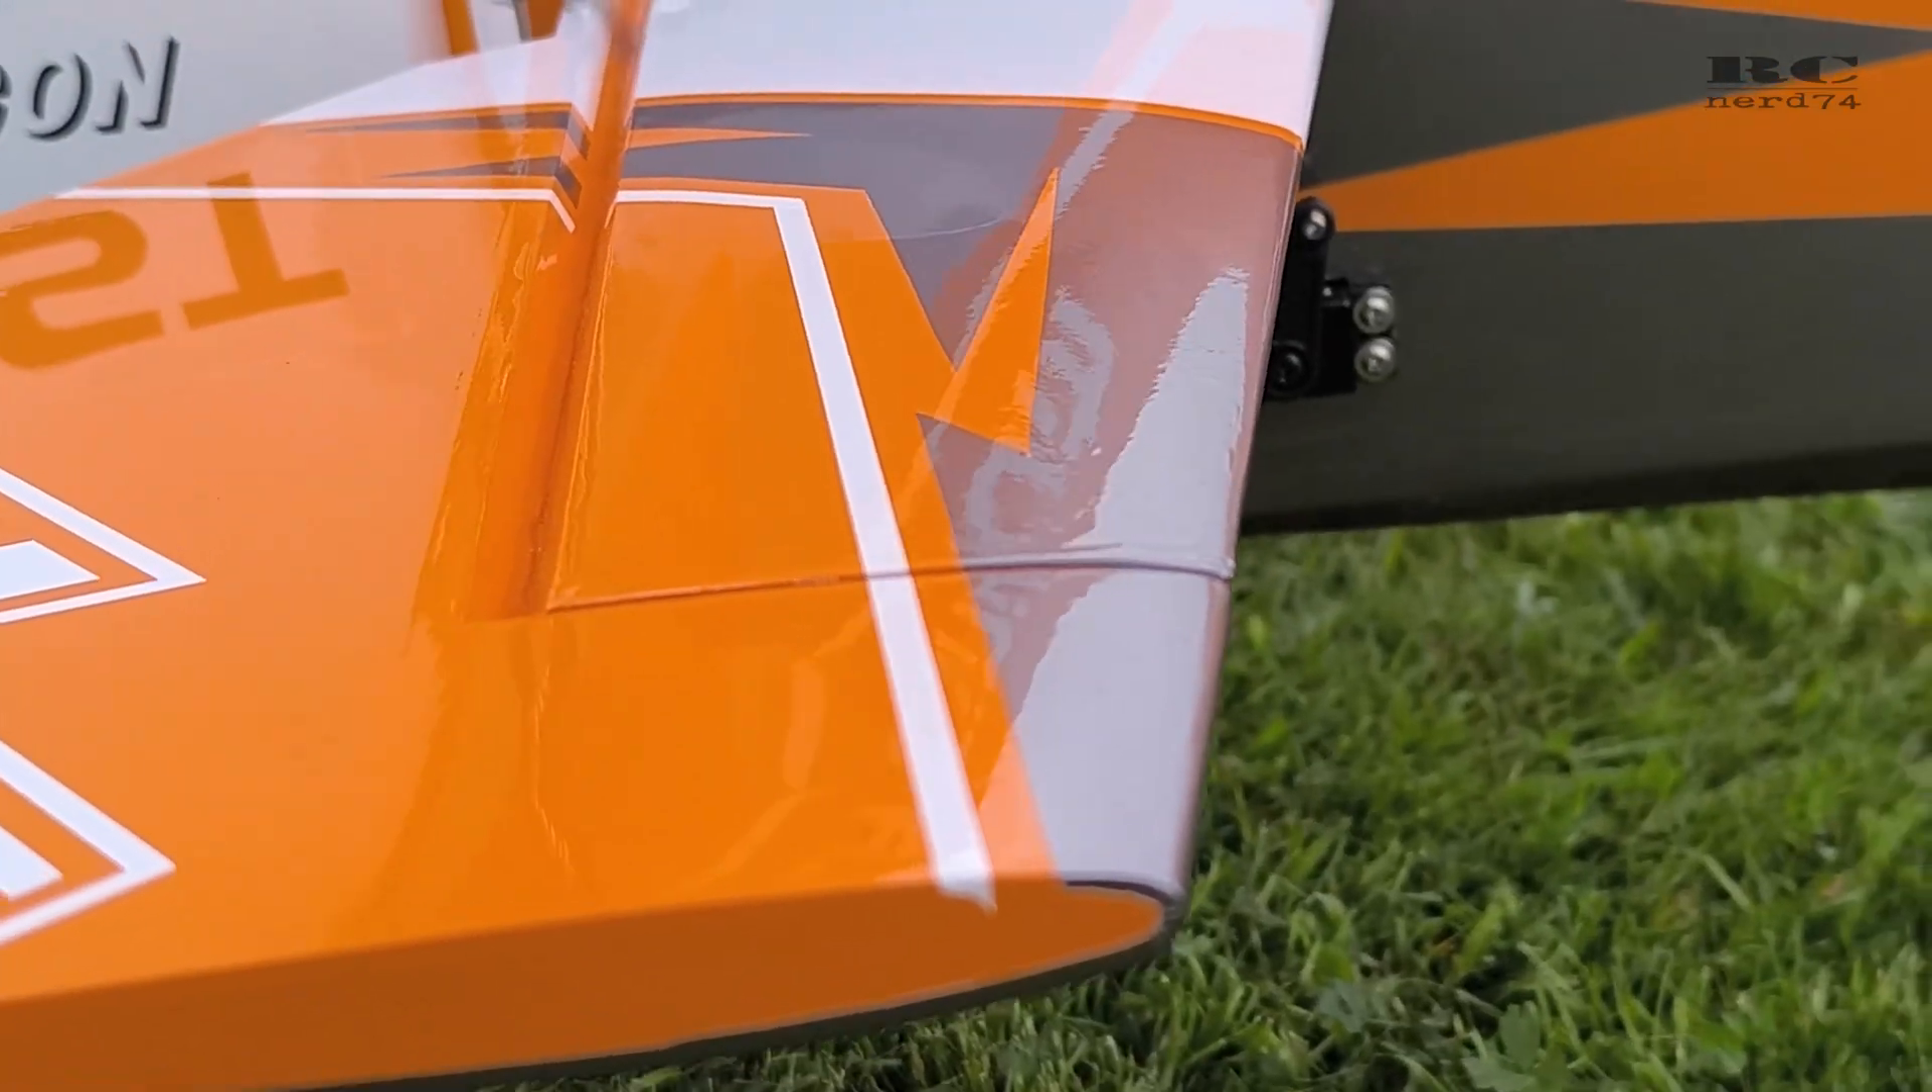So the elevator is exact the same angle as the horizontal stabilizer.